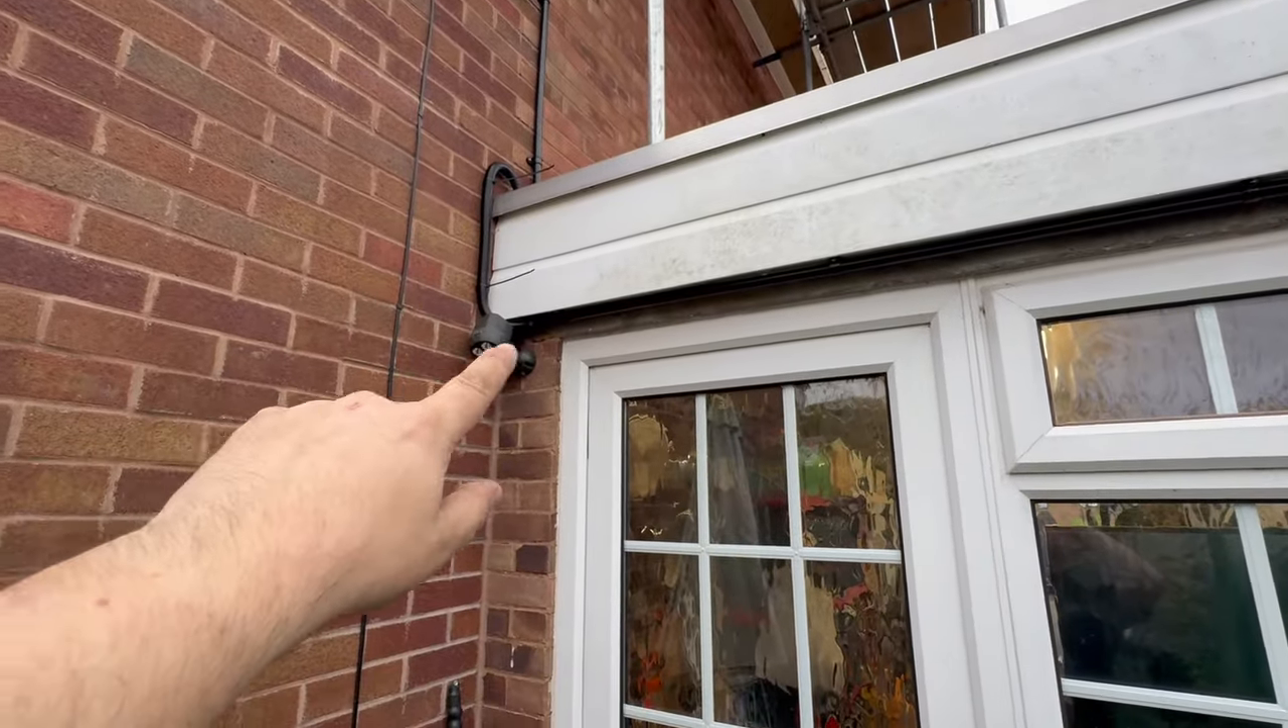So you can see up there the guys have got our conduit down.